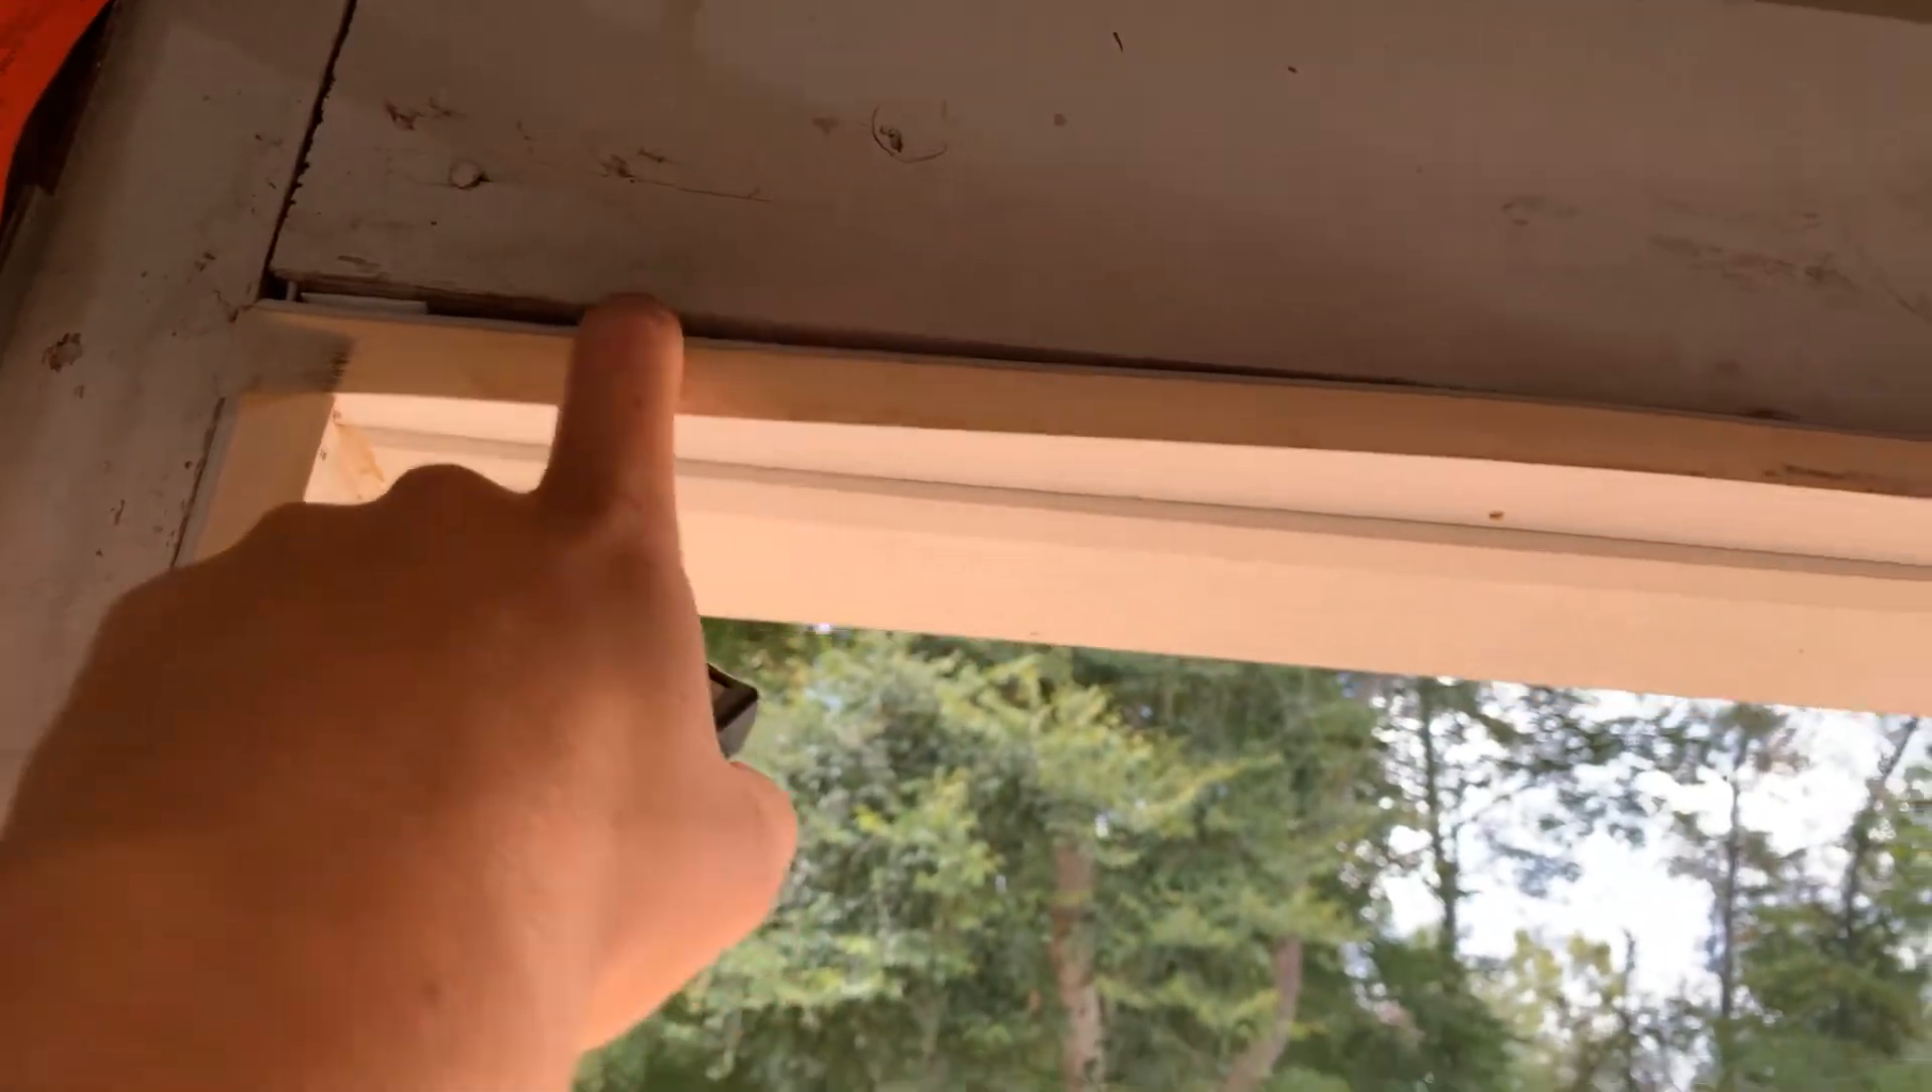You can see there's gaps up here because the guy didn't do the framing right.